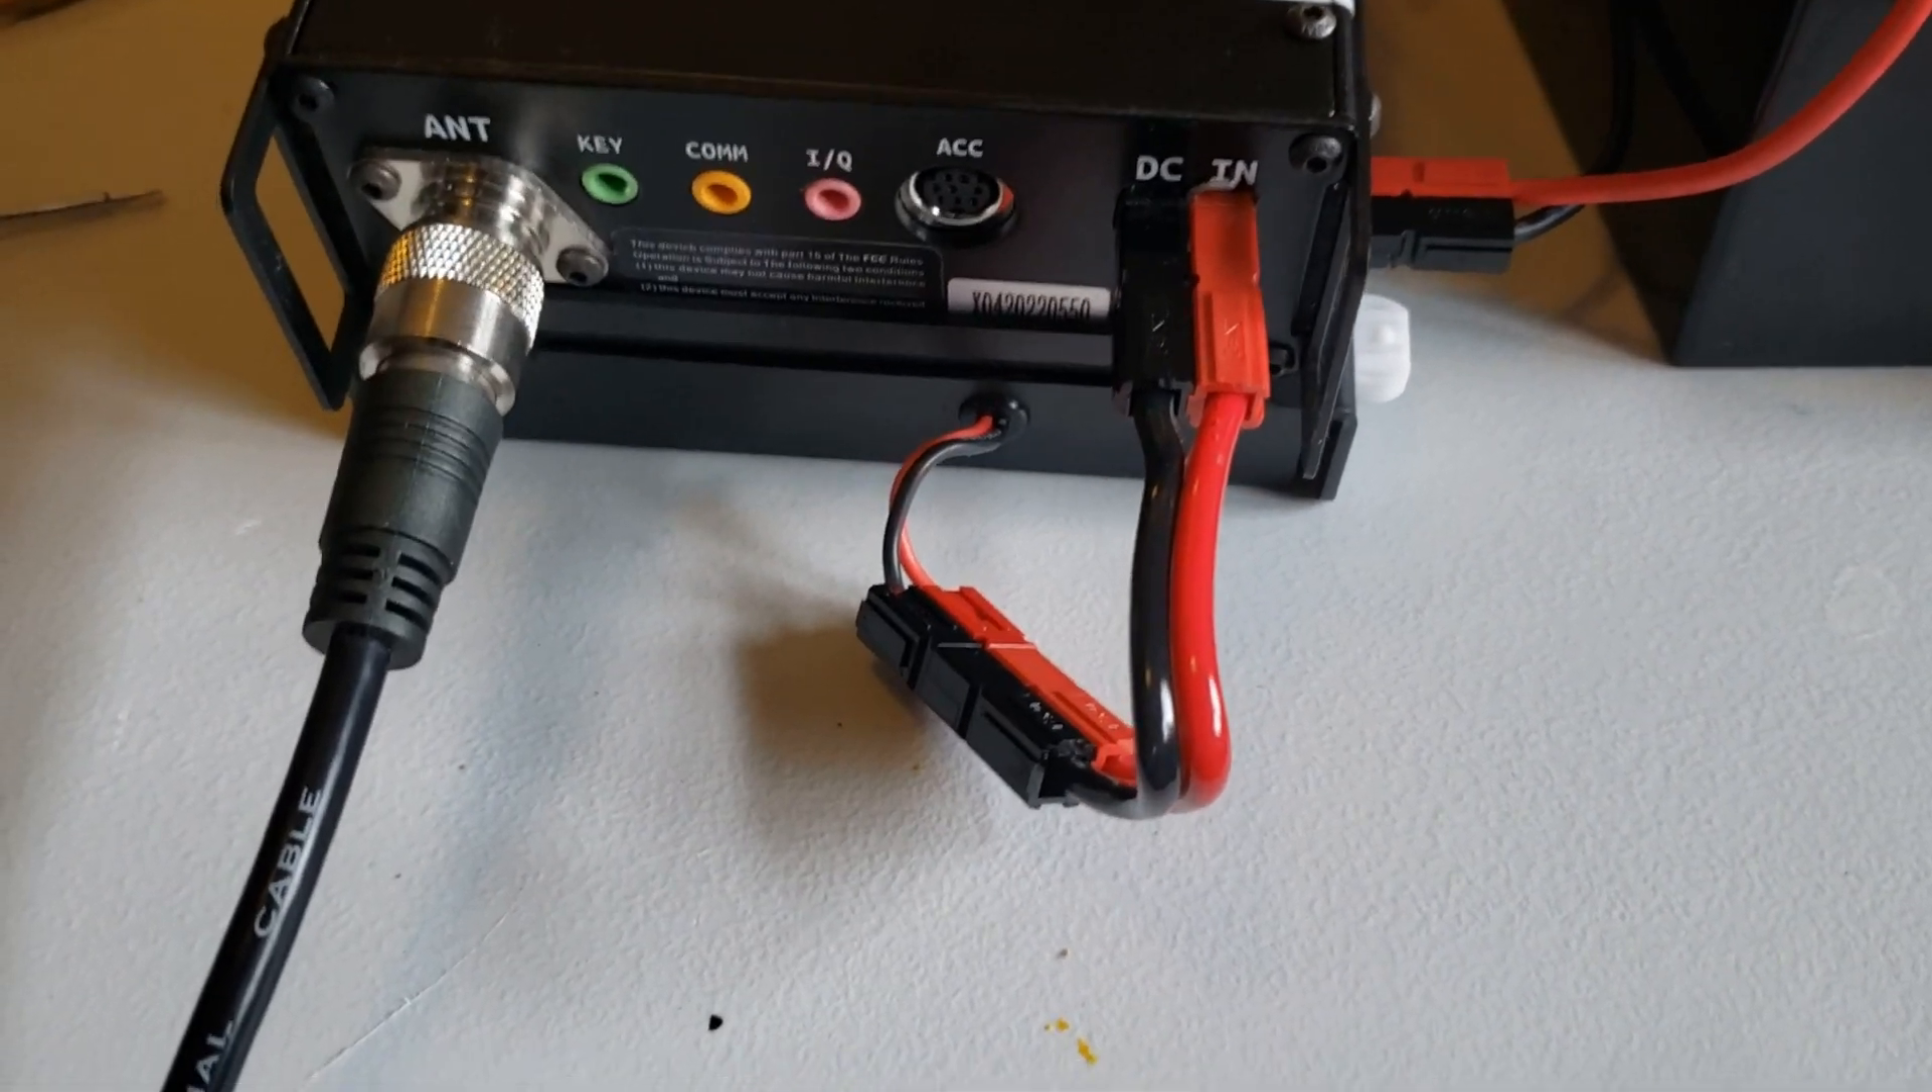Now all put together, we have the G90 with the power pole connector in the very back the way that it should be.